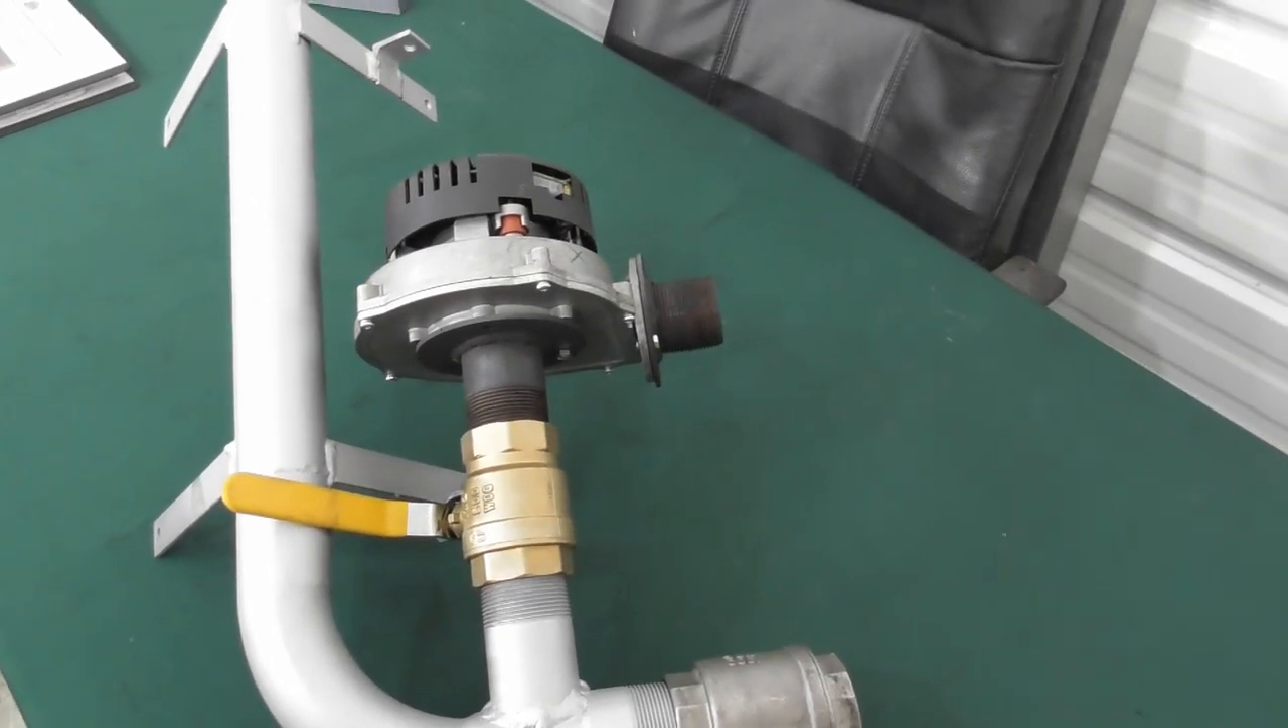We've got the lower flange on the blower. We've got the exit flange on the blower.